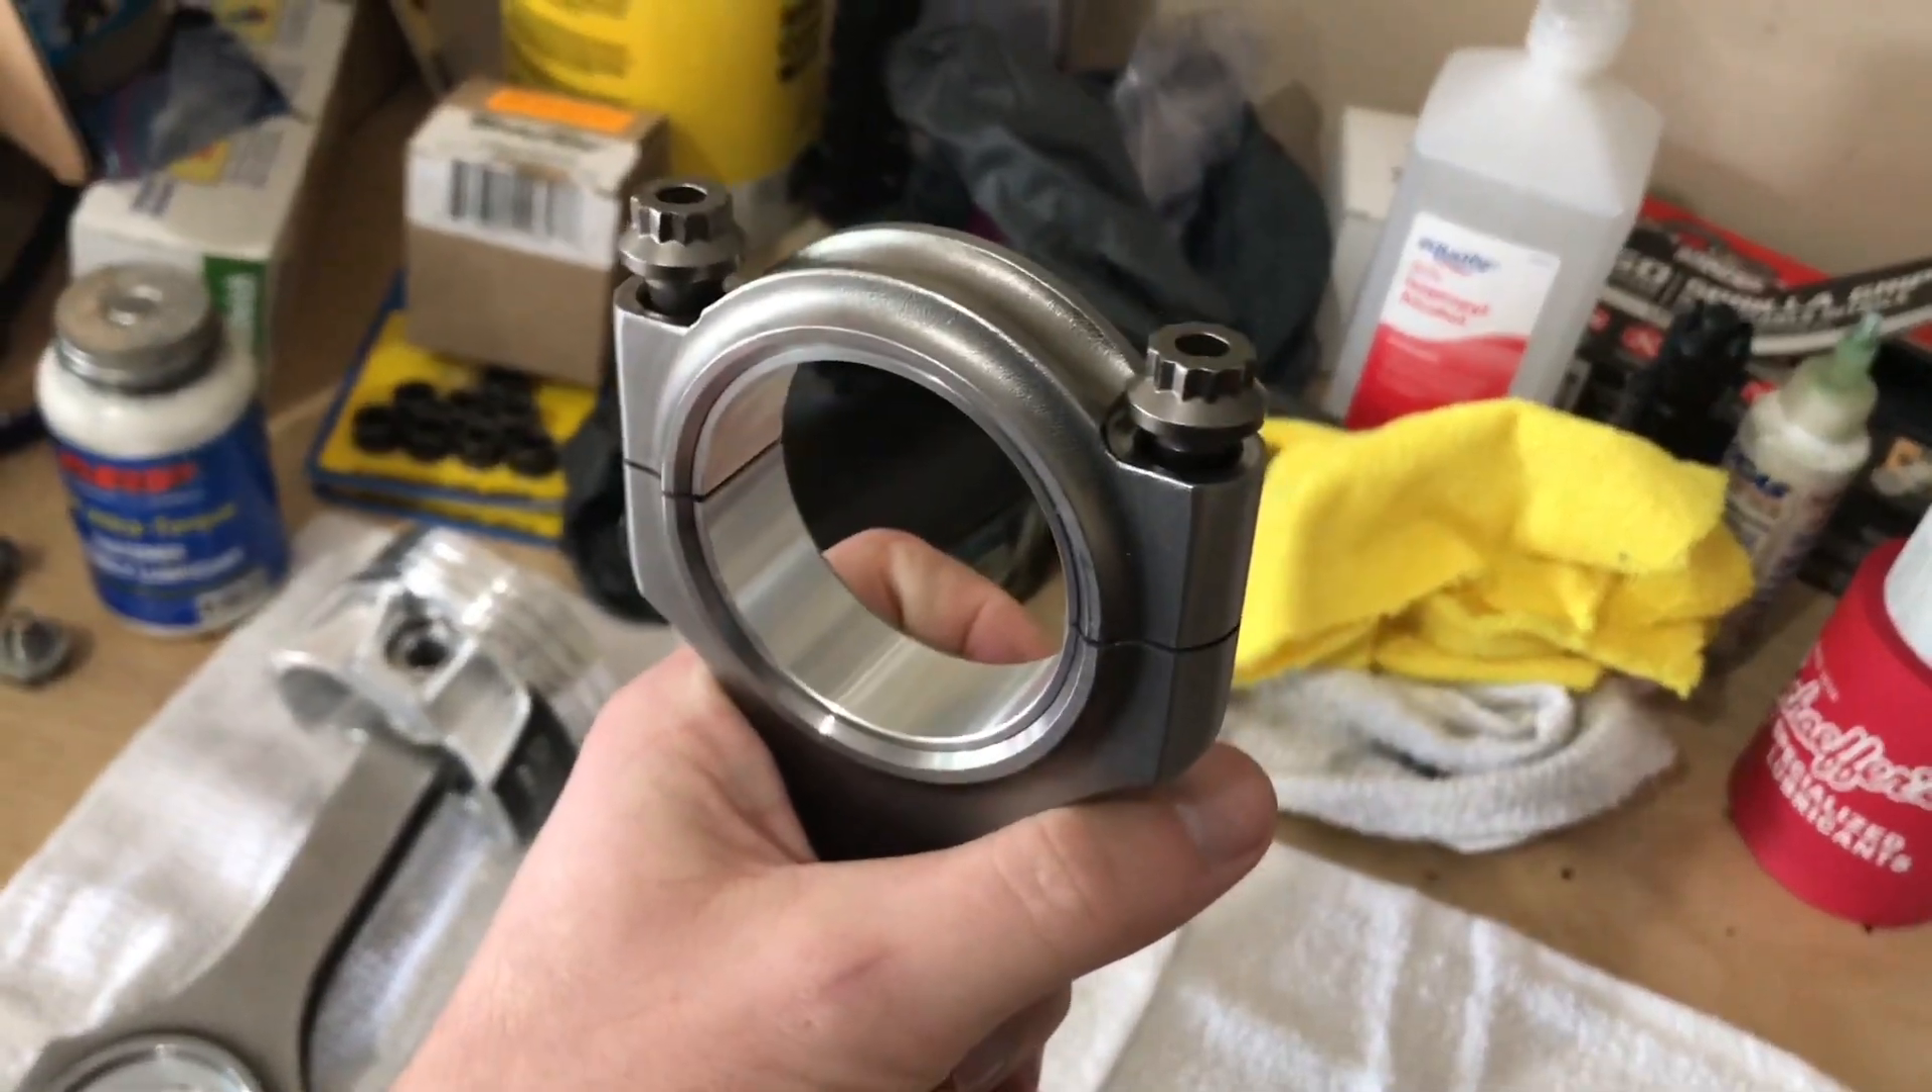So moving on from there, moving on, I've got the bearings inside of the rods already ready to rock.